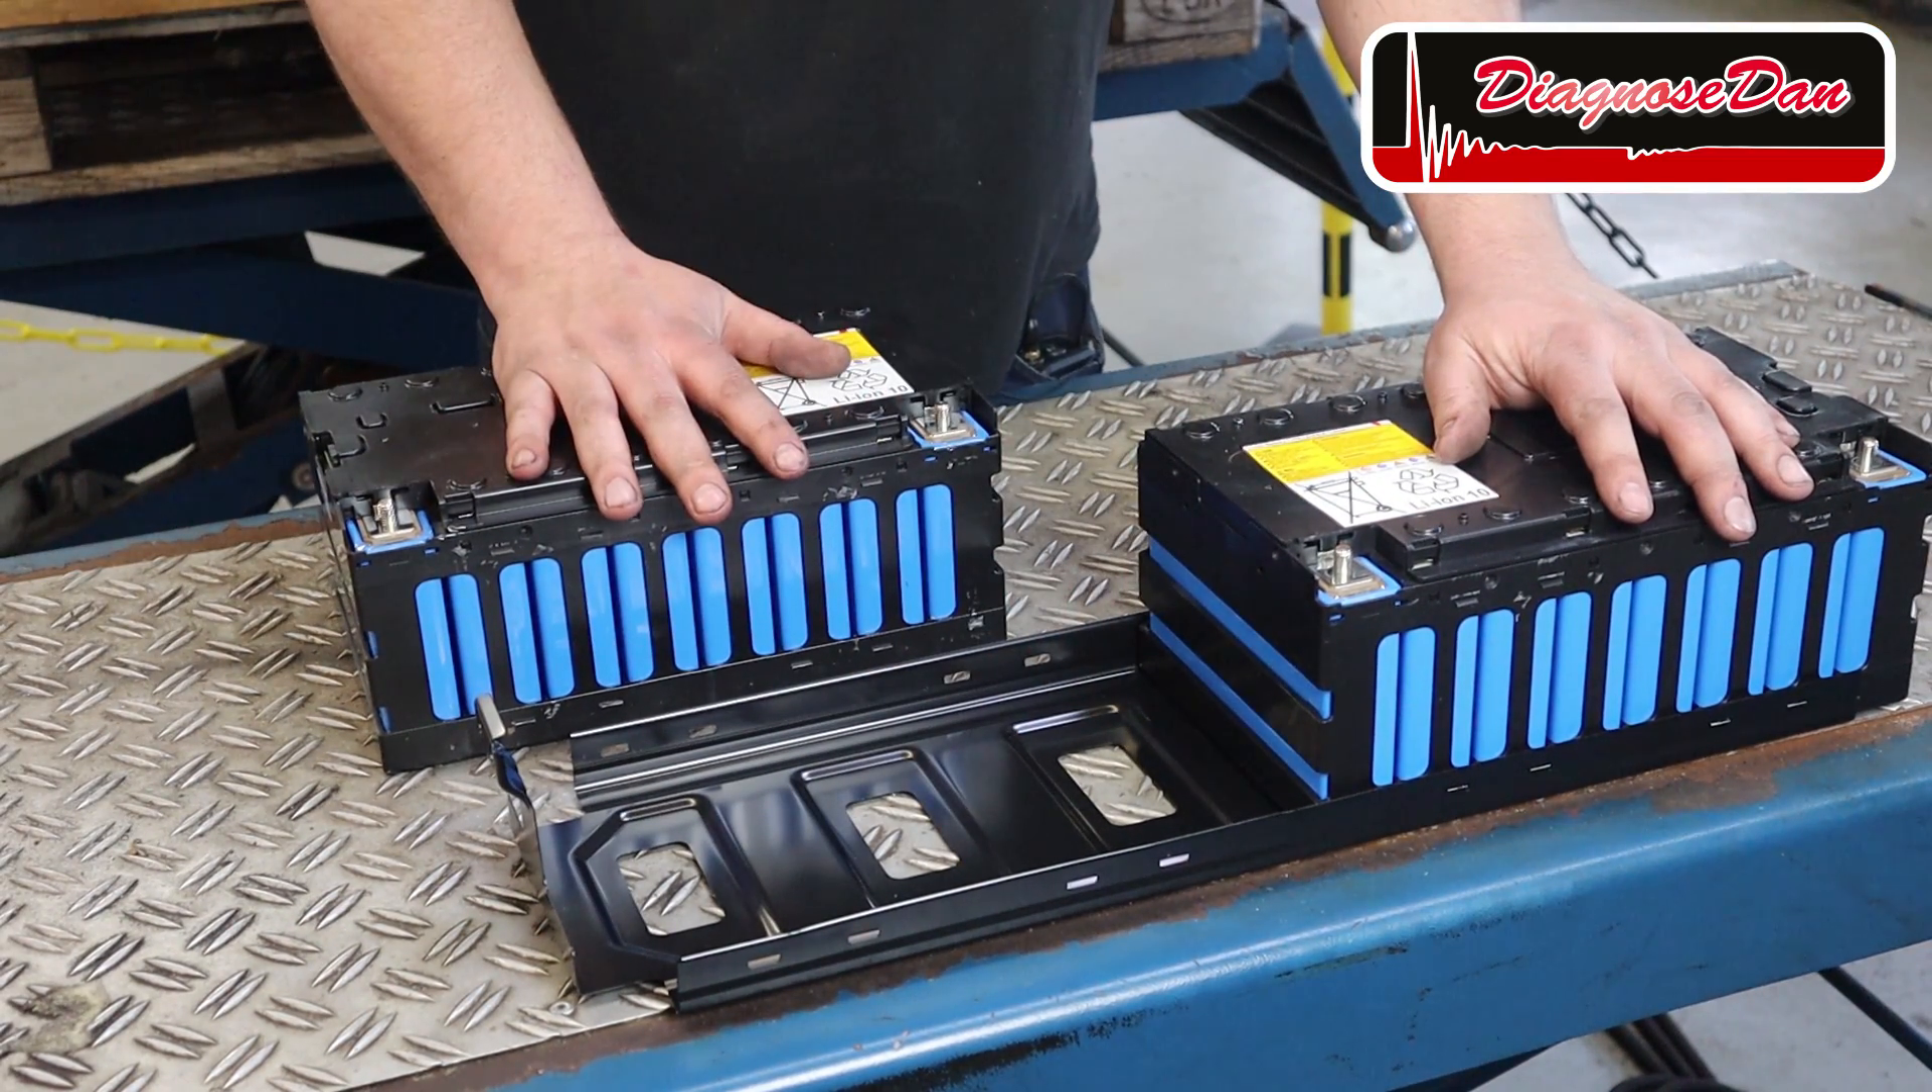Right now we separated the two battery modules and we're going to take this one even further apart to see what's inside.